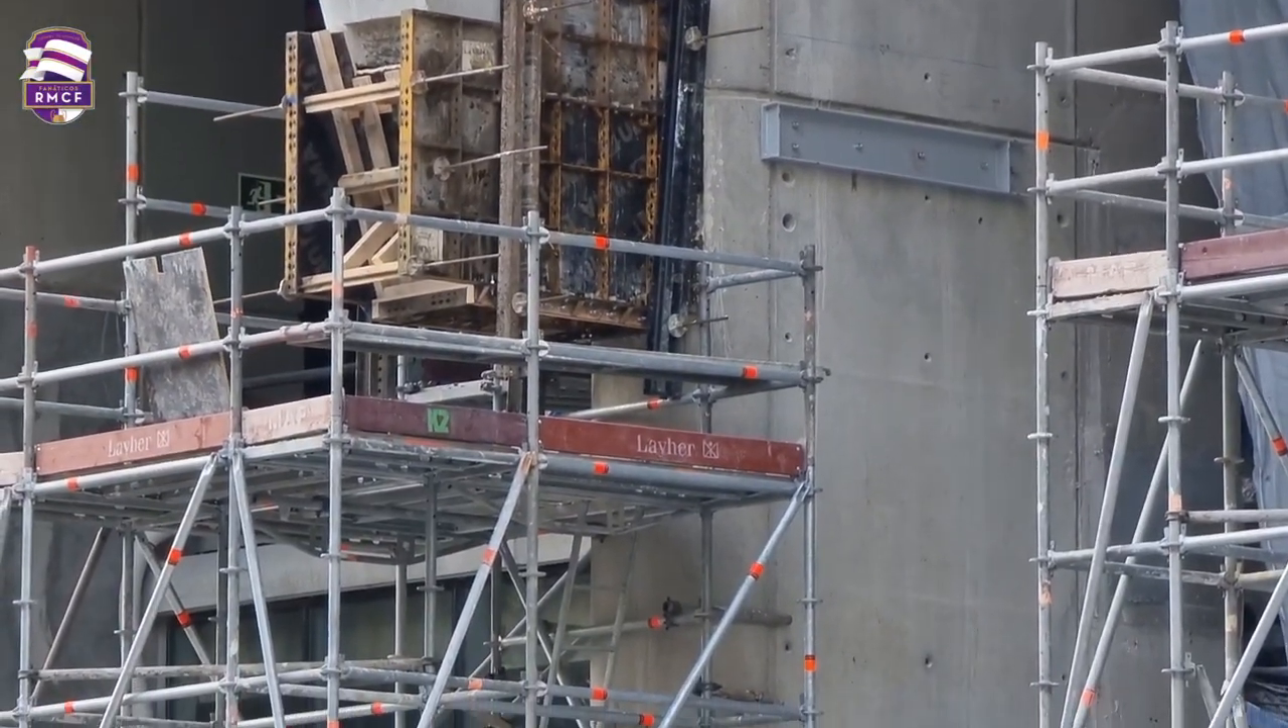Ya tenemos colocados los primeros paneles de encofrado en esta zona del fondo norte.